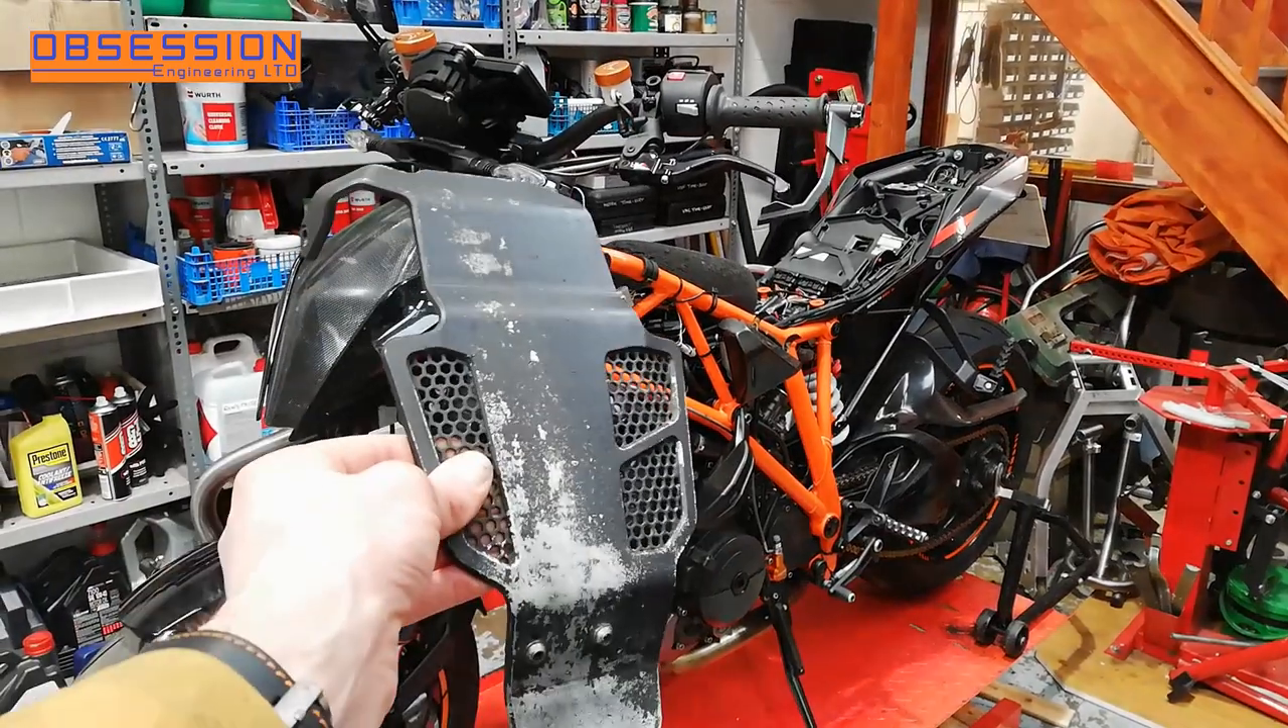I still have a sump guard to put on.